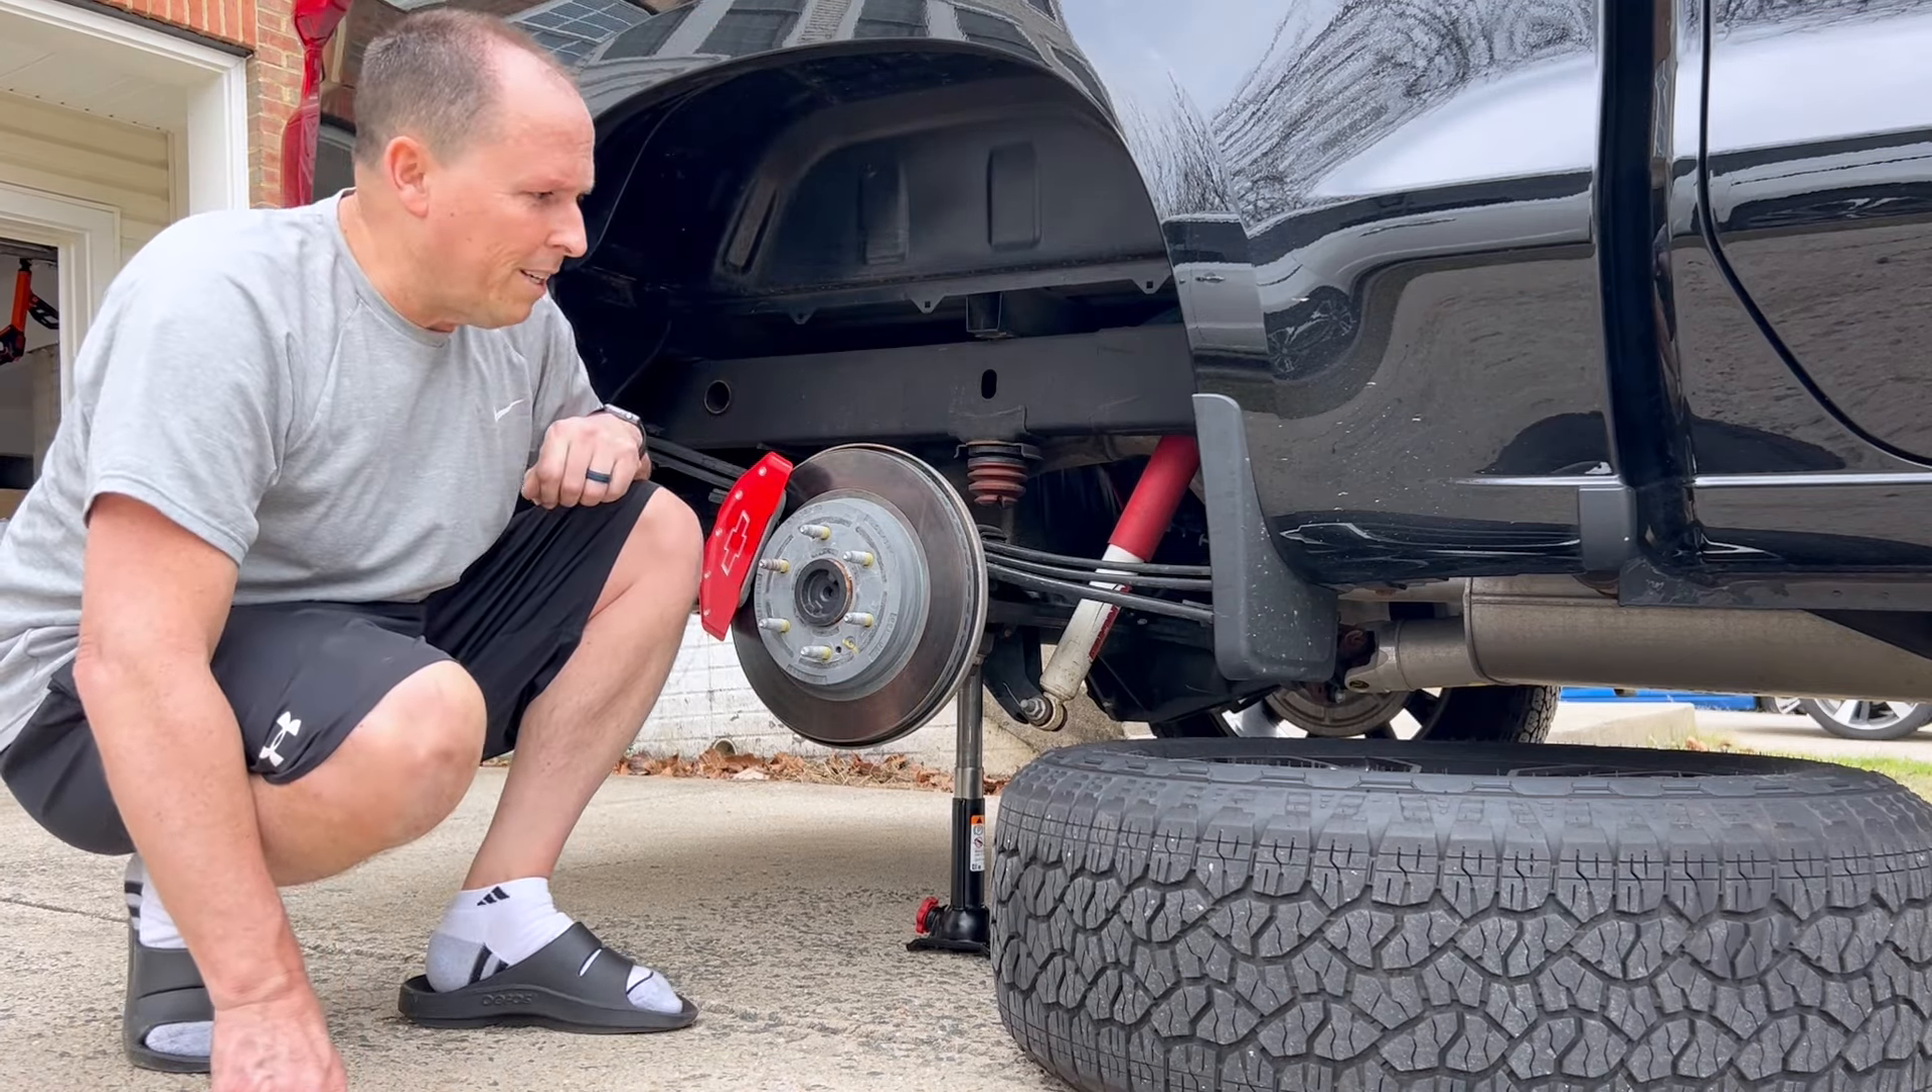So now that we have our brake caliper cover in place I'm going to put the tire back on.